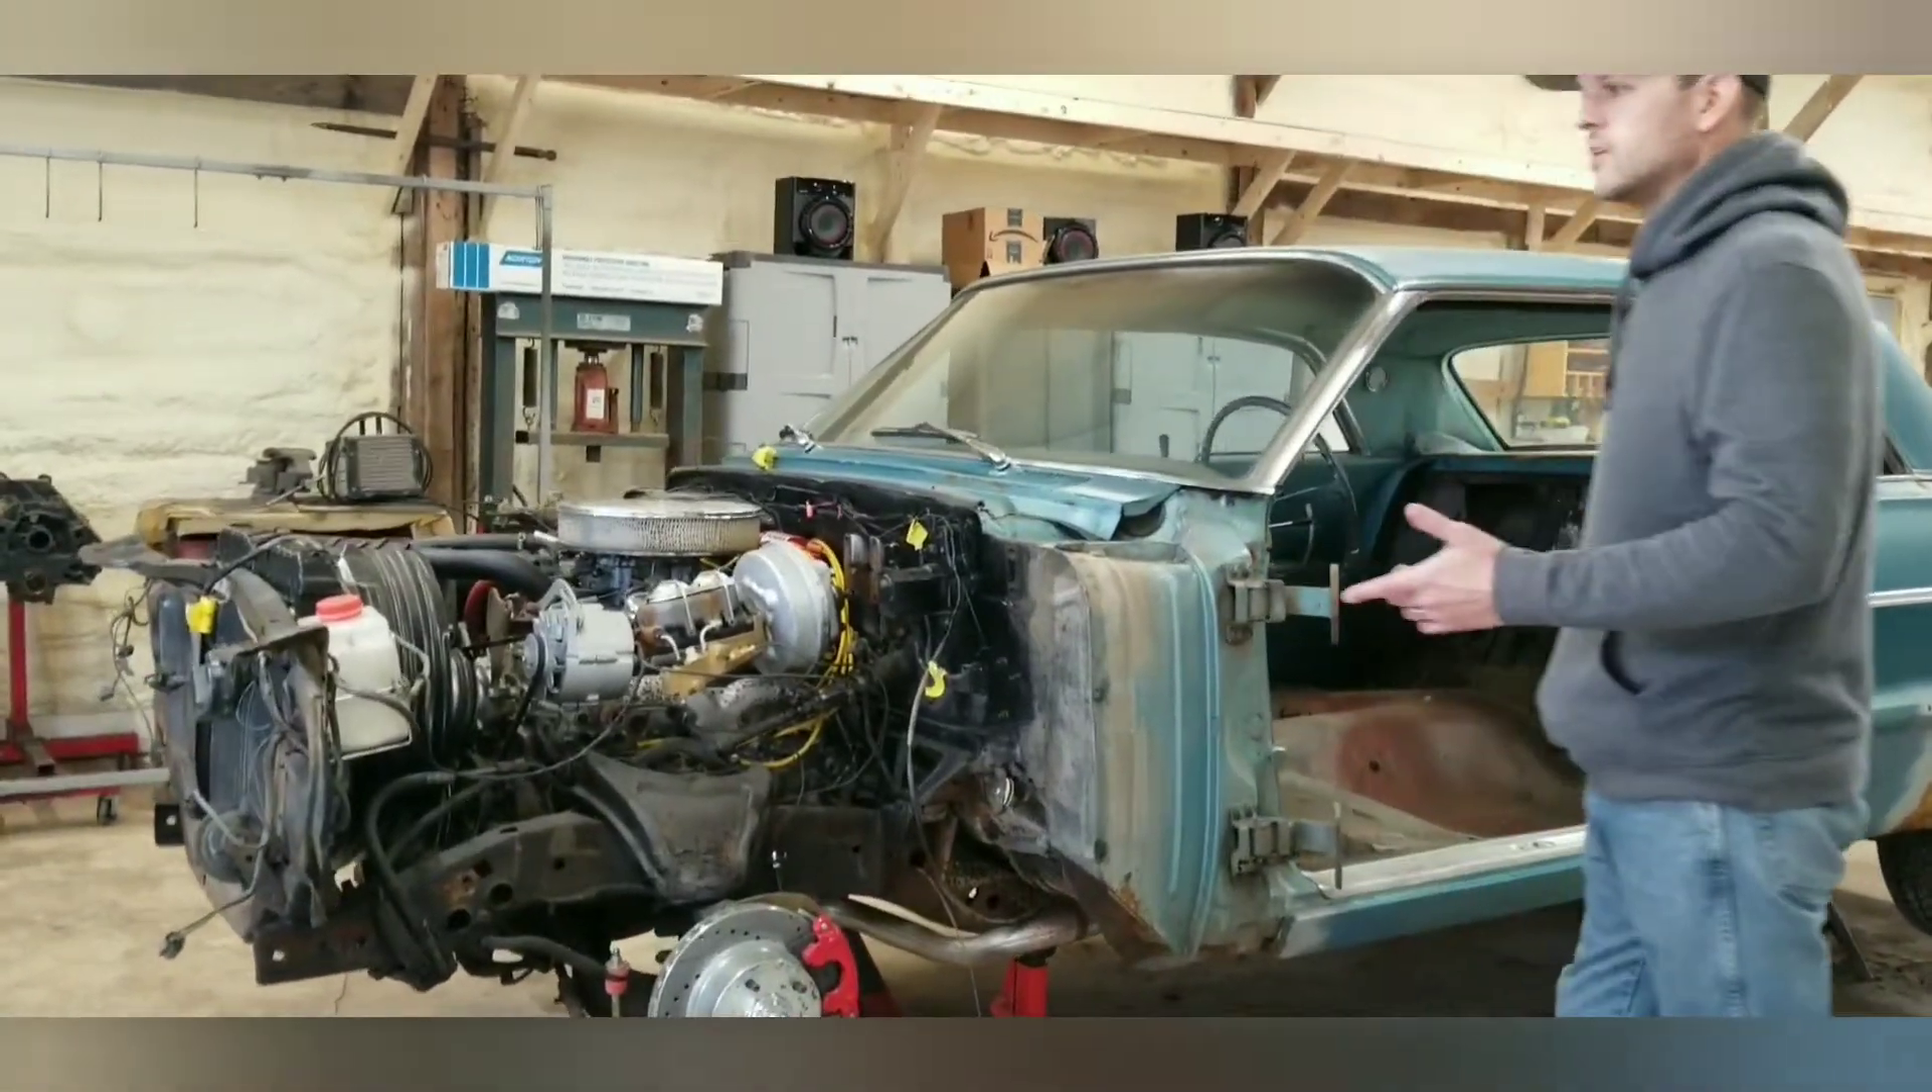We got most of the teardown done still got the windows and trim left to do.